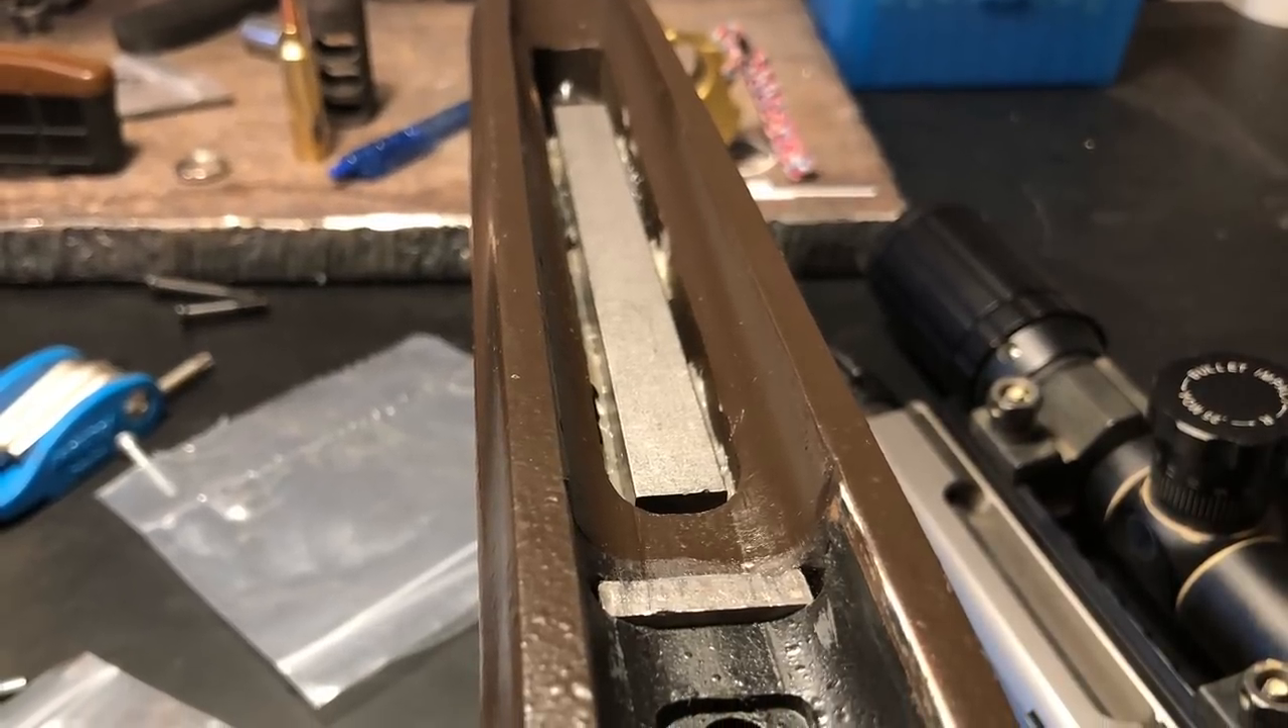So here we're mixing up some epoxy and I put a half by half steel stainless steel bar in that inlet of the stock and we glued it into place.